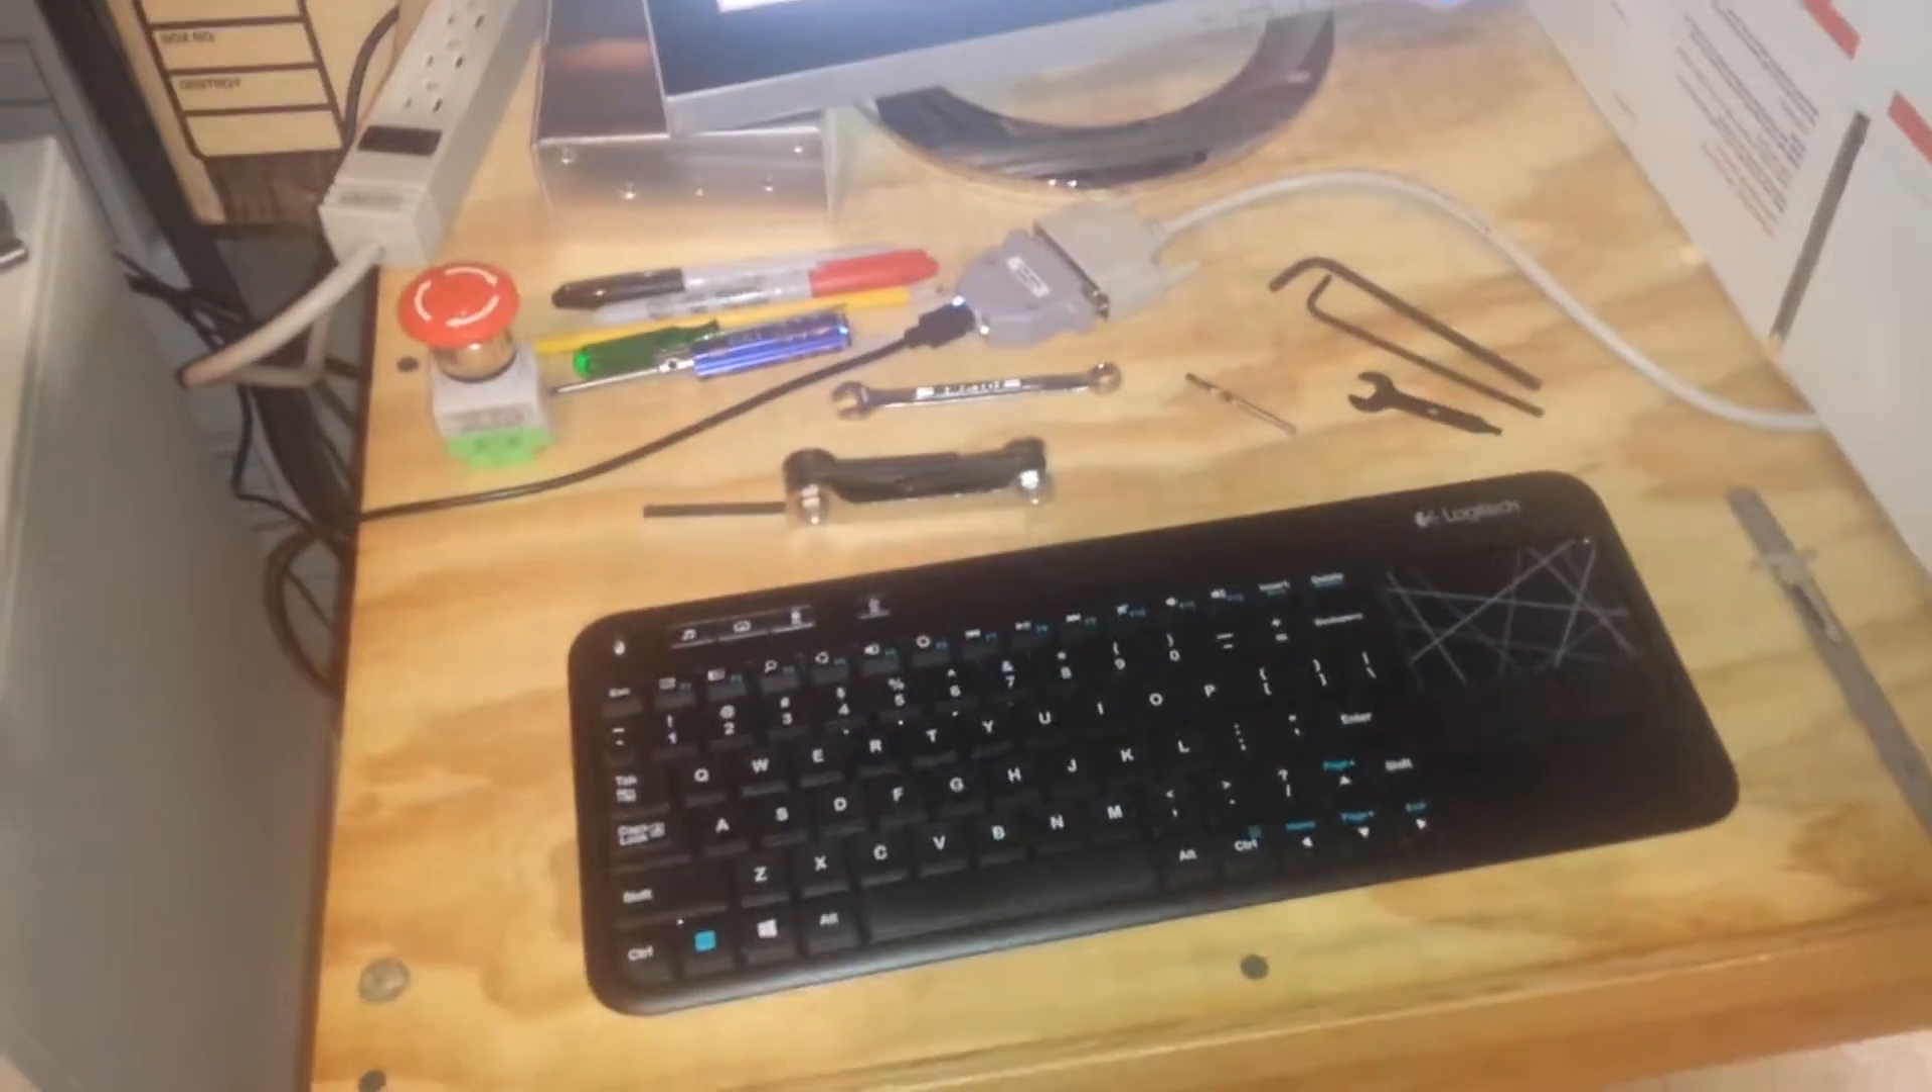And there's also an E-stop switch, which hasn't been hooked up yet.